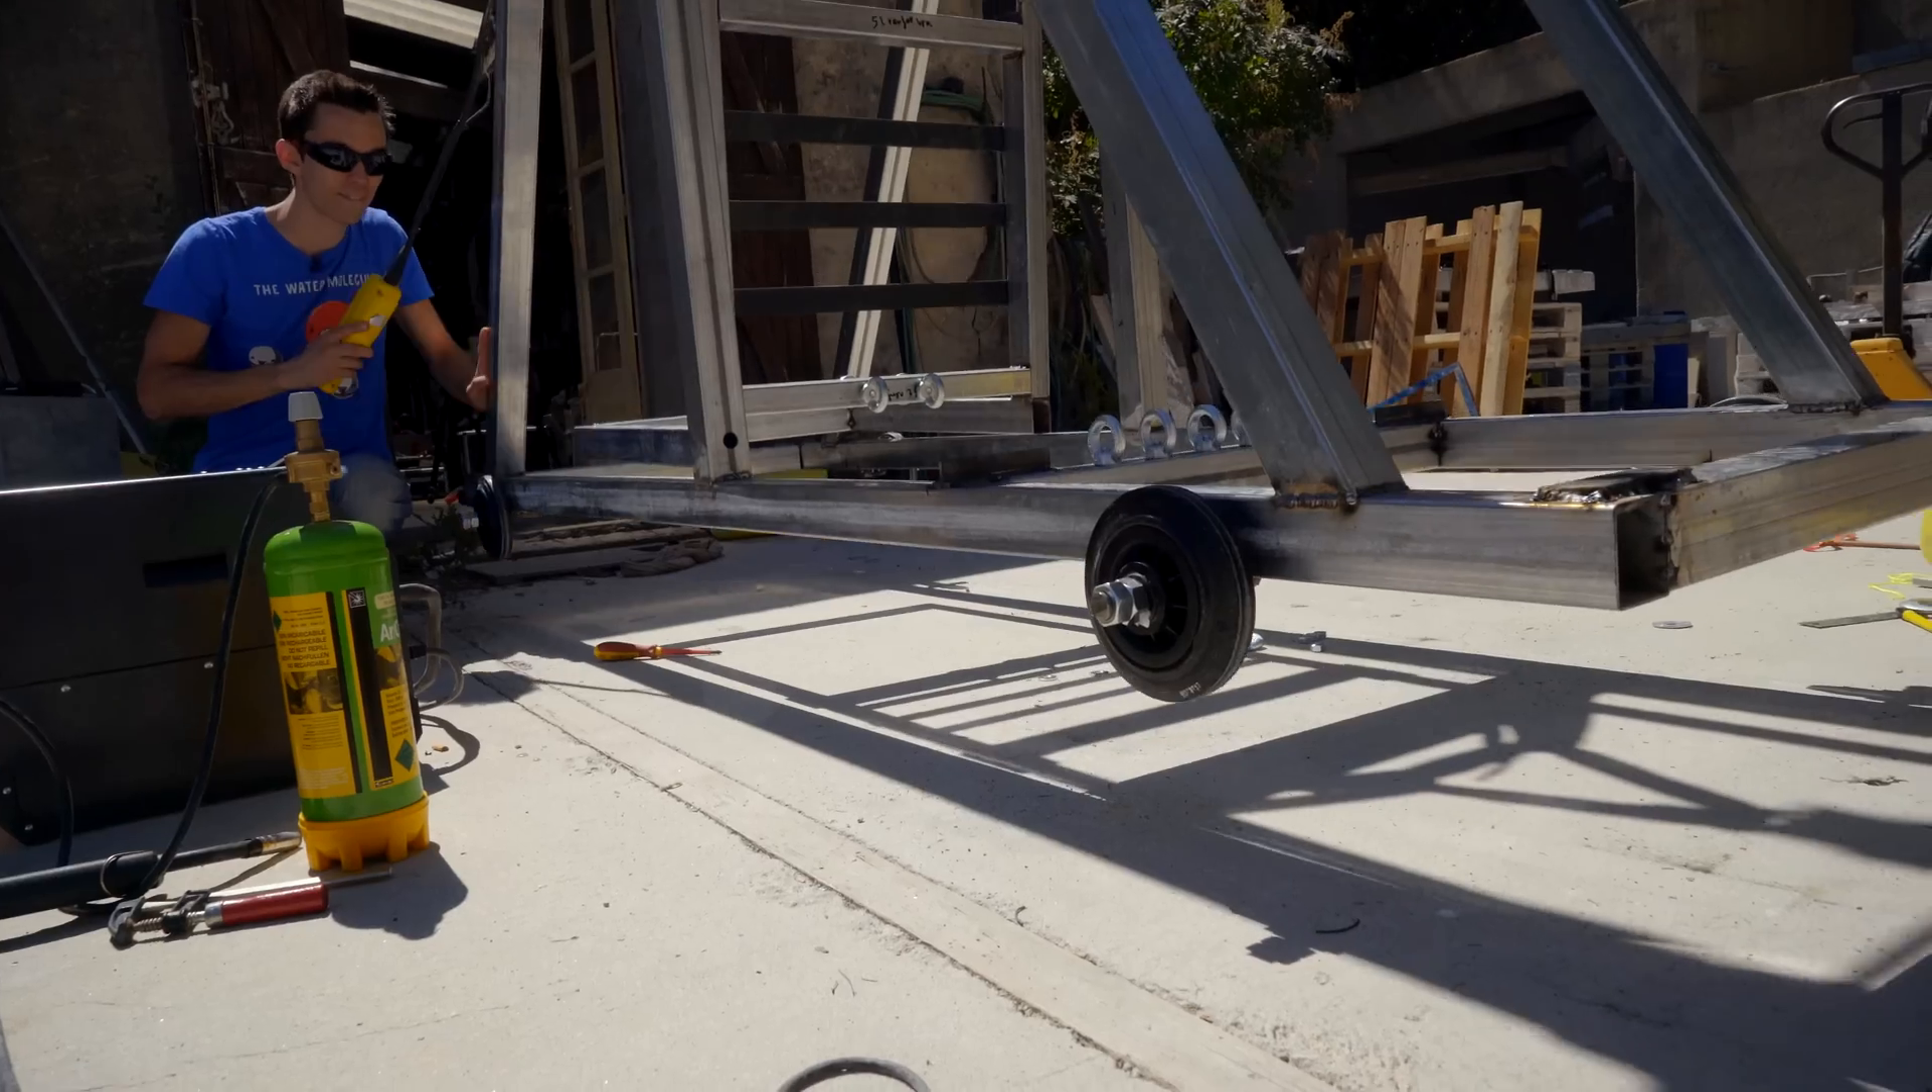Les roues sont fixées, on va pouvoir le lever.